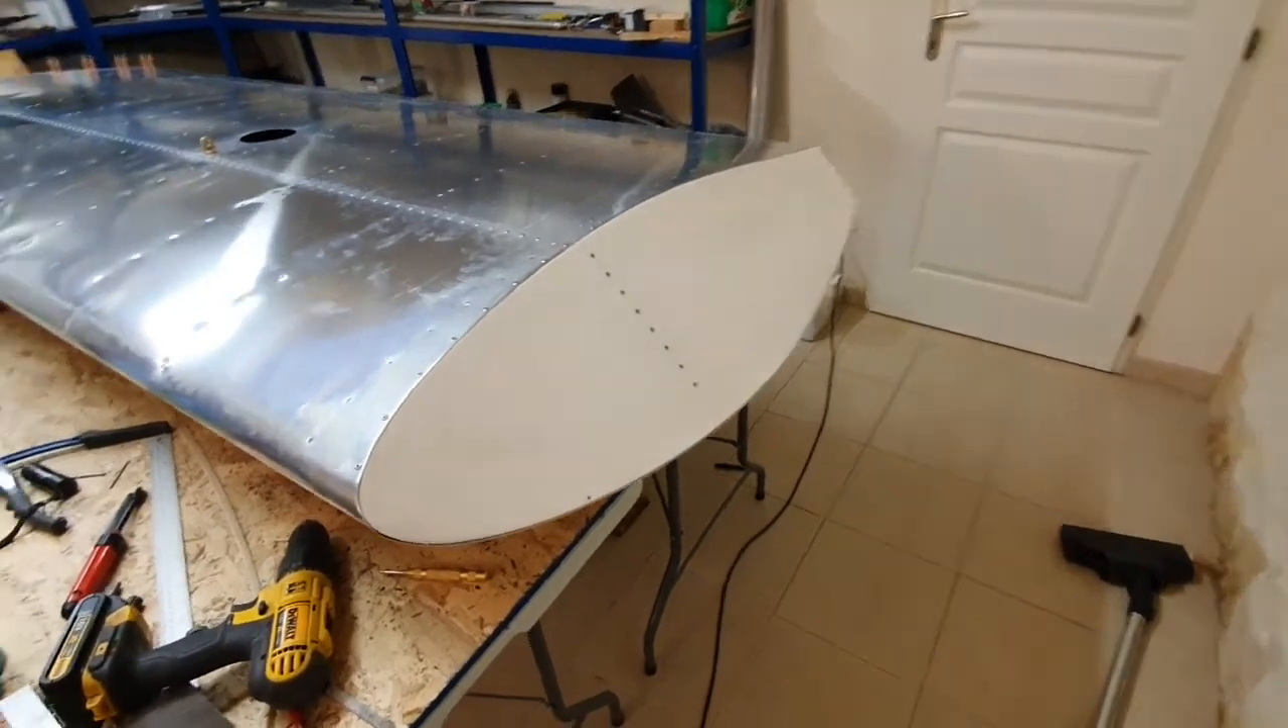One complete wingtip. All riveted on. Edges all nice and shiny.